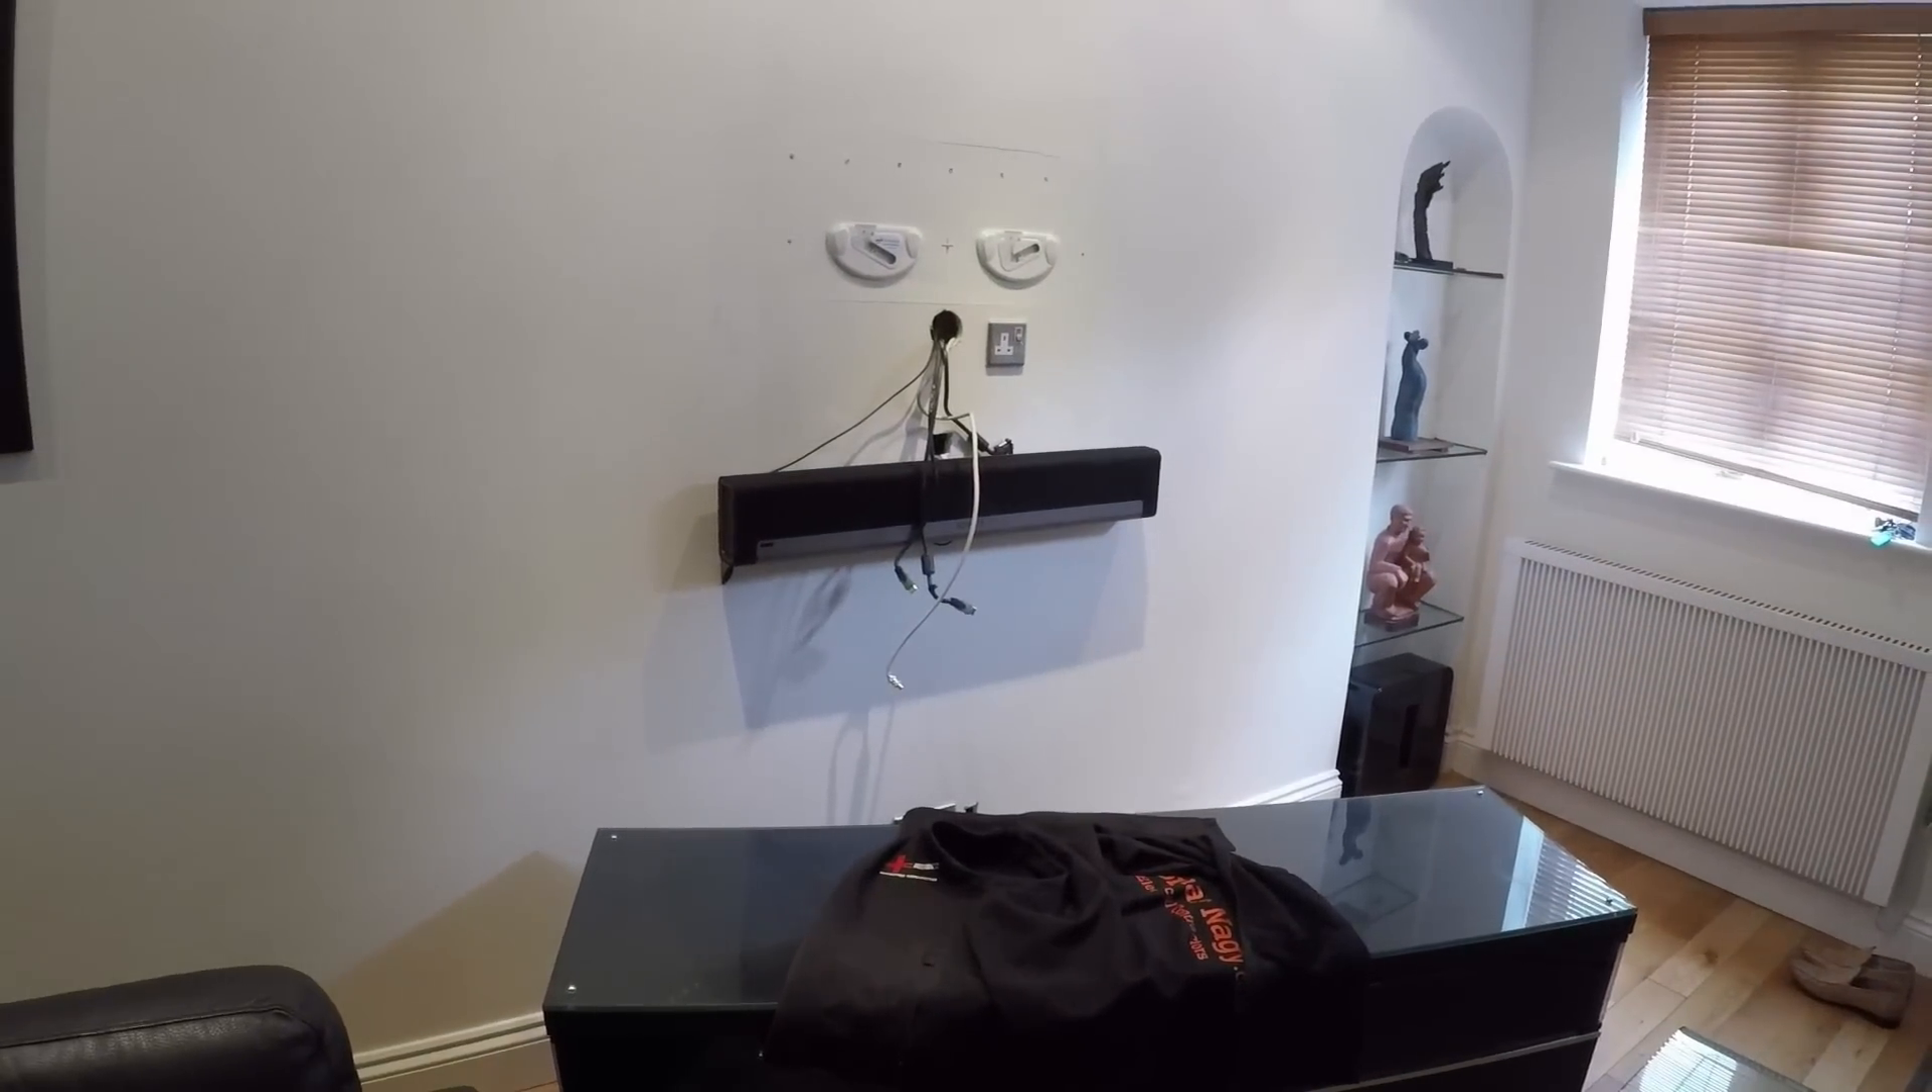So we've got this tv here which we have to mount on that wall there.